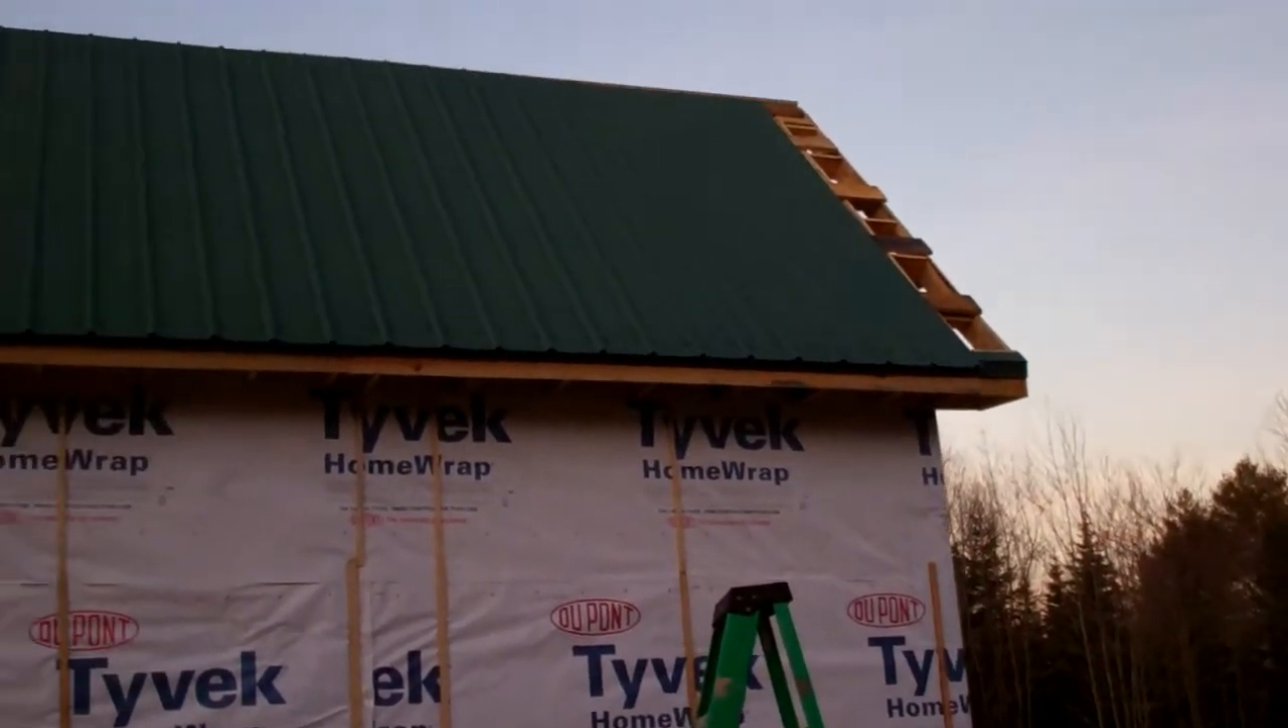Still got a little bit to do on the gable and trim but all the panels are finished on the lower hip.